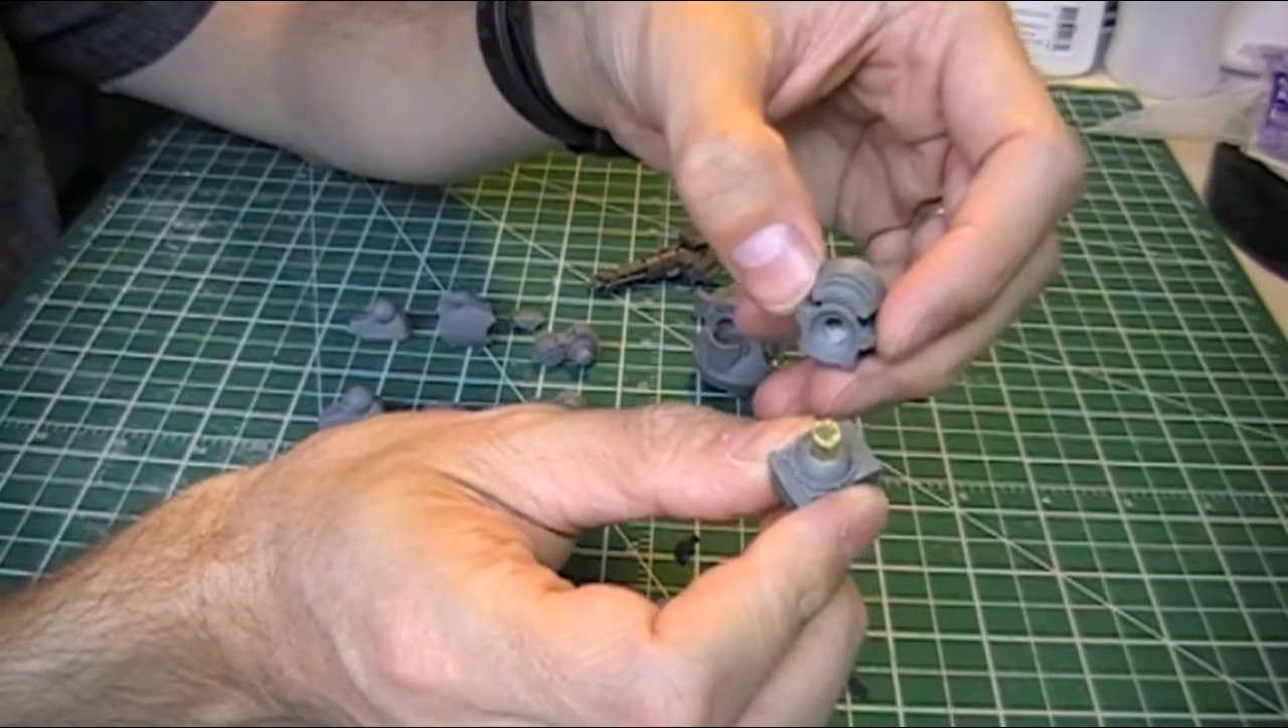But what I've done already is I have drilled this section out and I've glued a bit of brass rod into here.